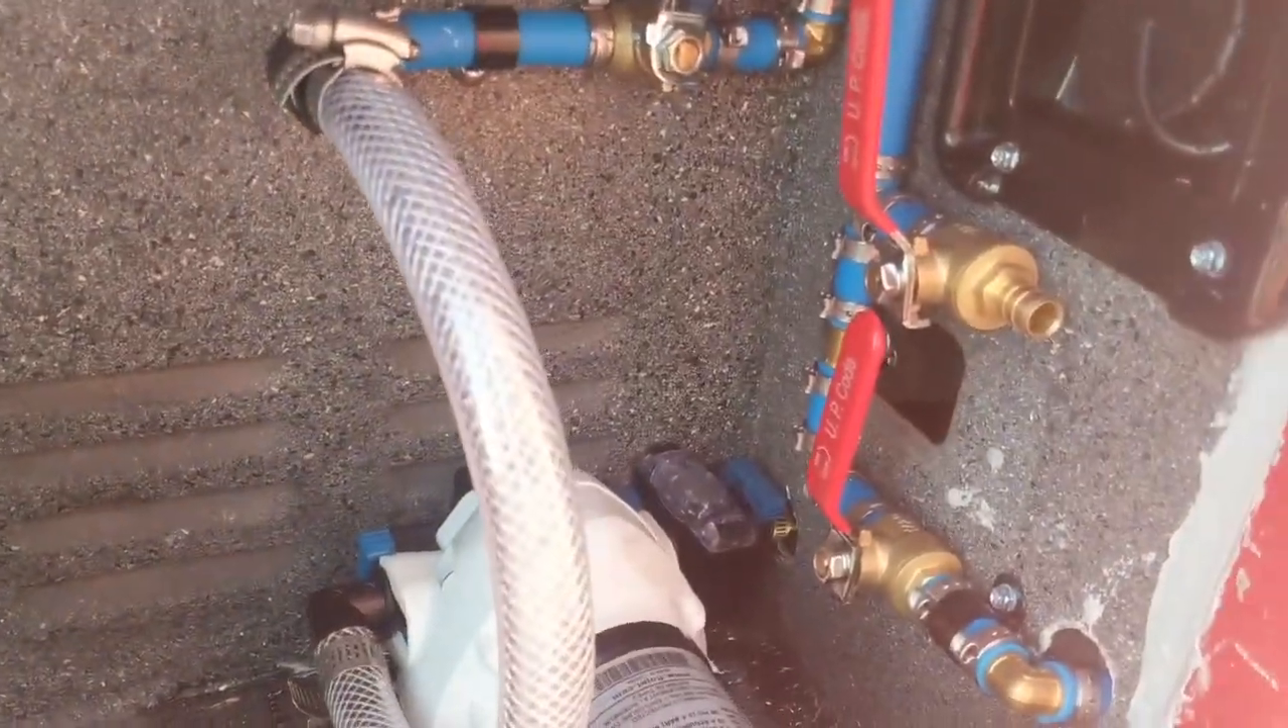I've got the reinforced vinyl tube installed.